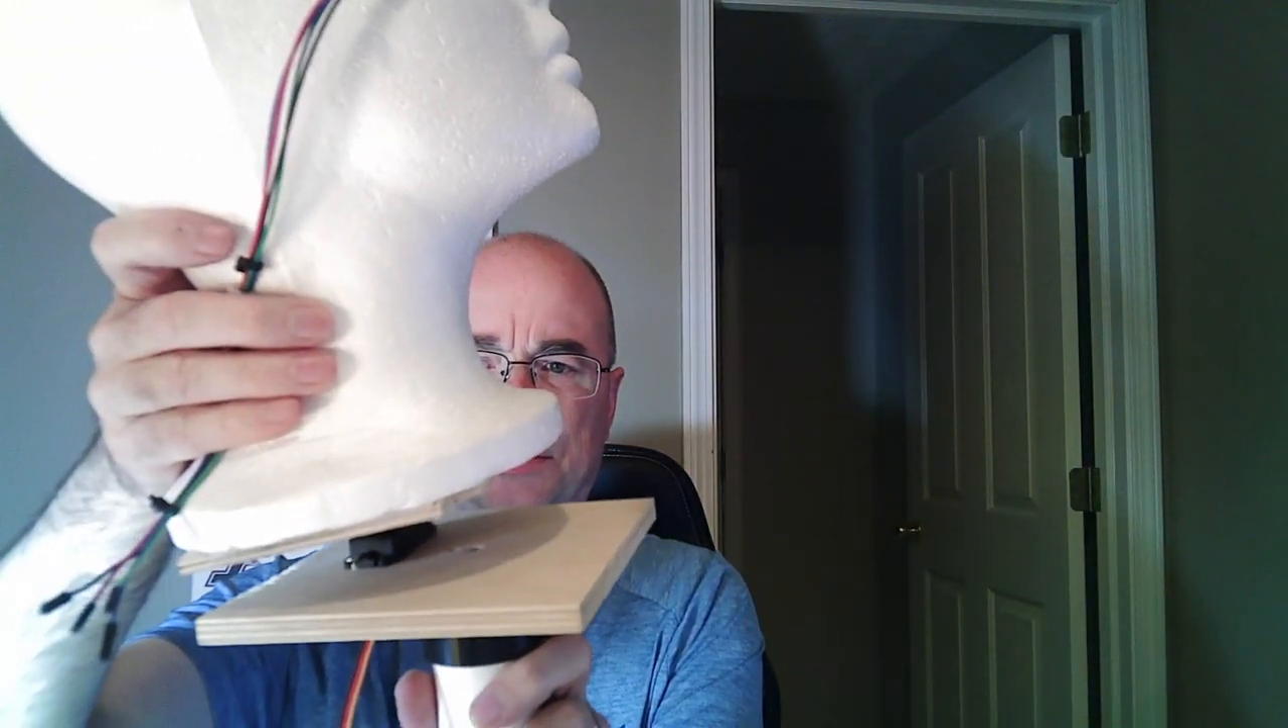And what happens is now our head just fits on top of the servo. But if you look at that, there's quite a bit of a gap there. And notice the head is wobbly.